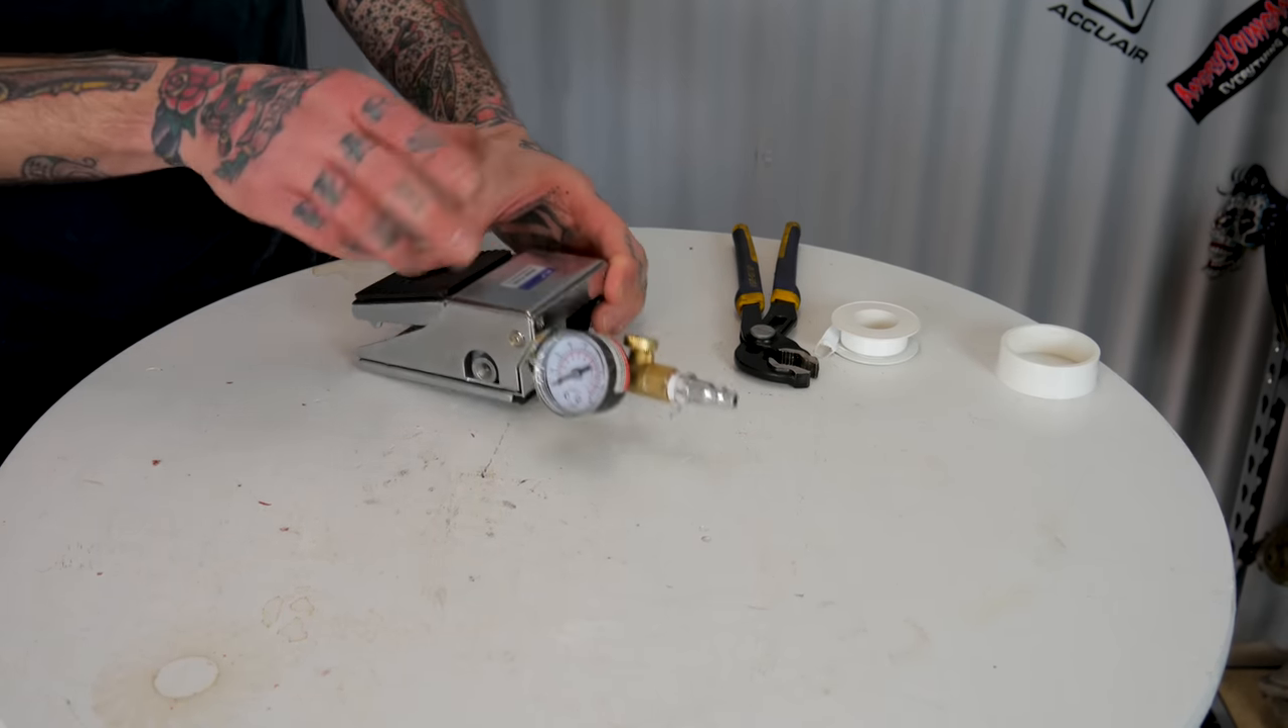All right so now I have my pedal assembly with the regulator and the adapters.